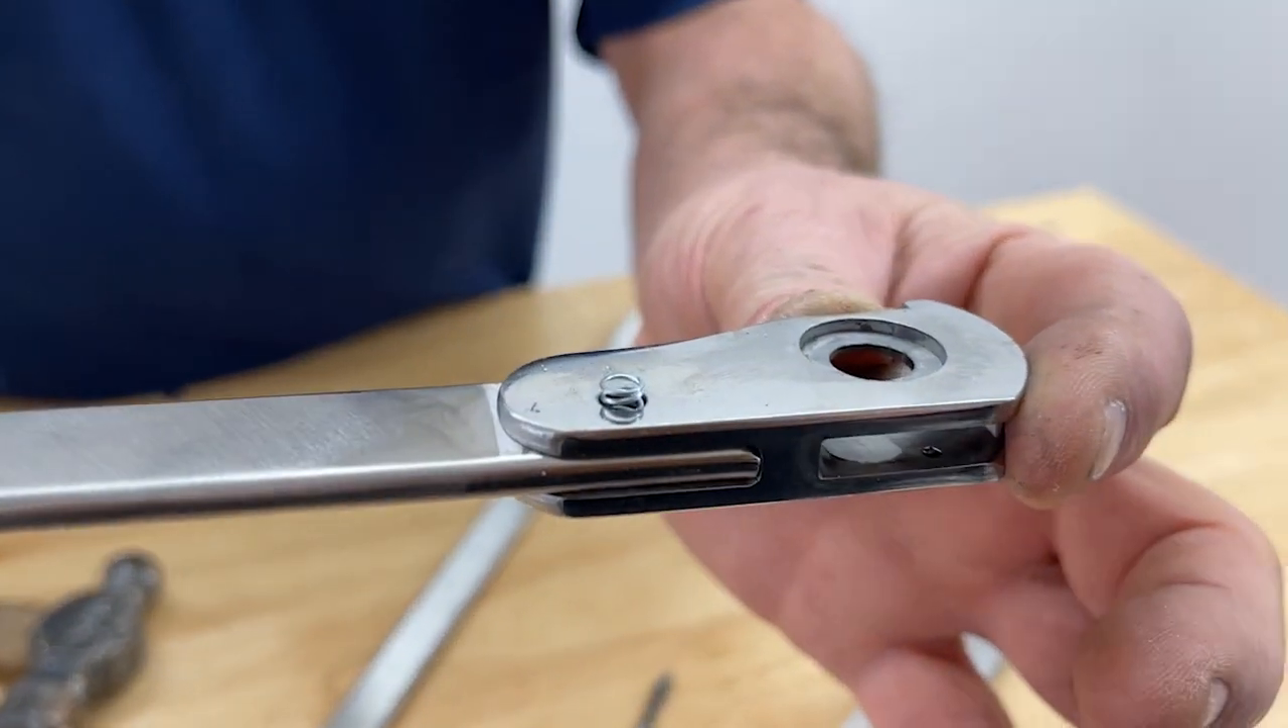One of the things that you'll see with the spring, the spring stands proud of the joint.